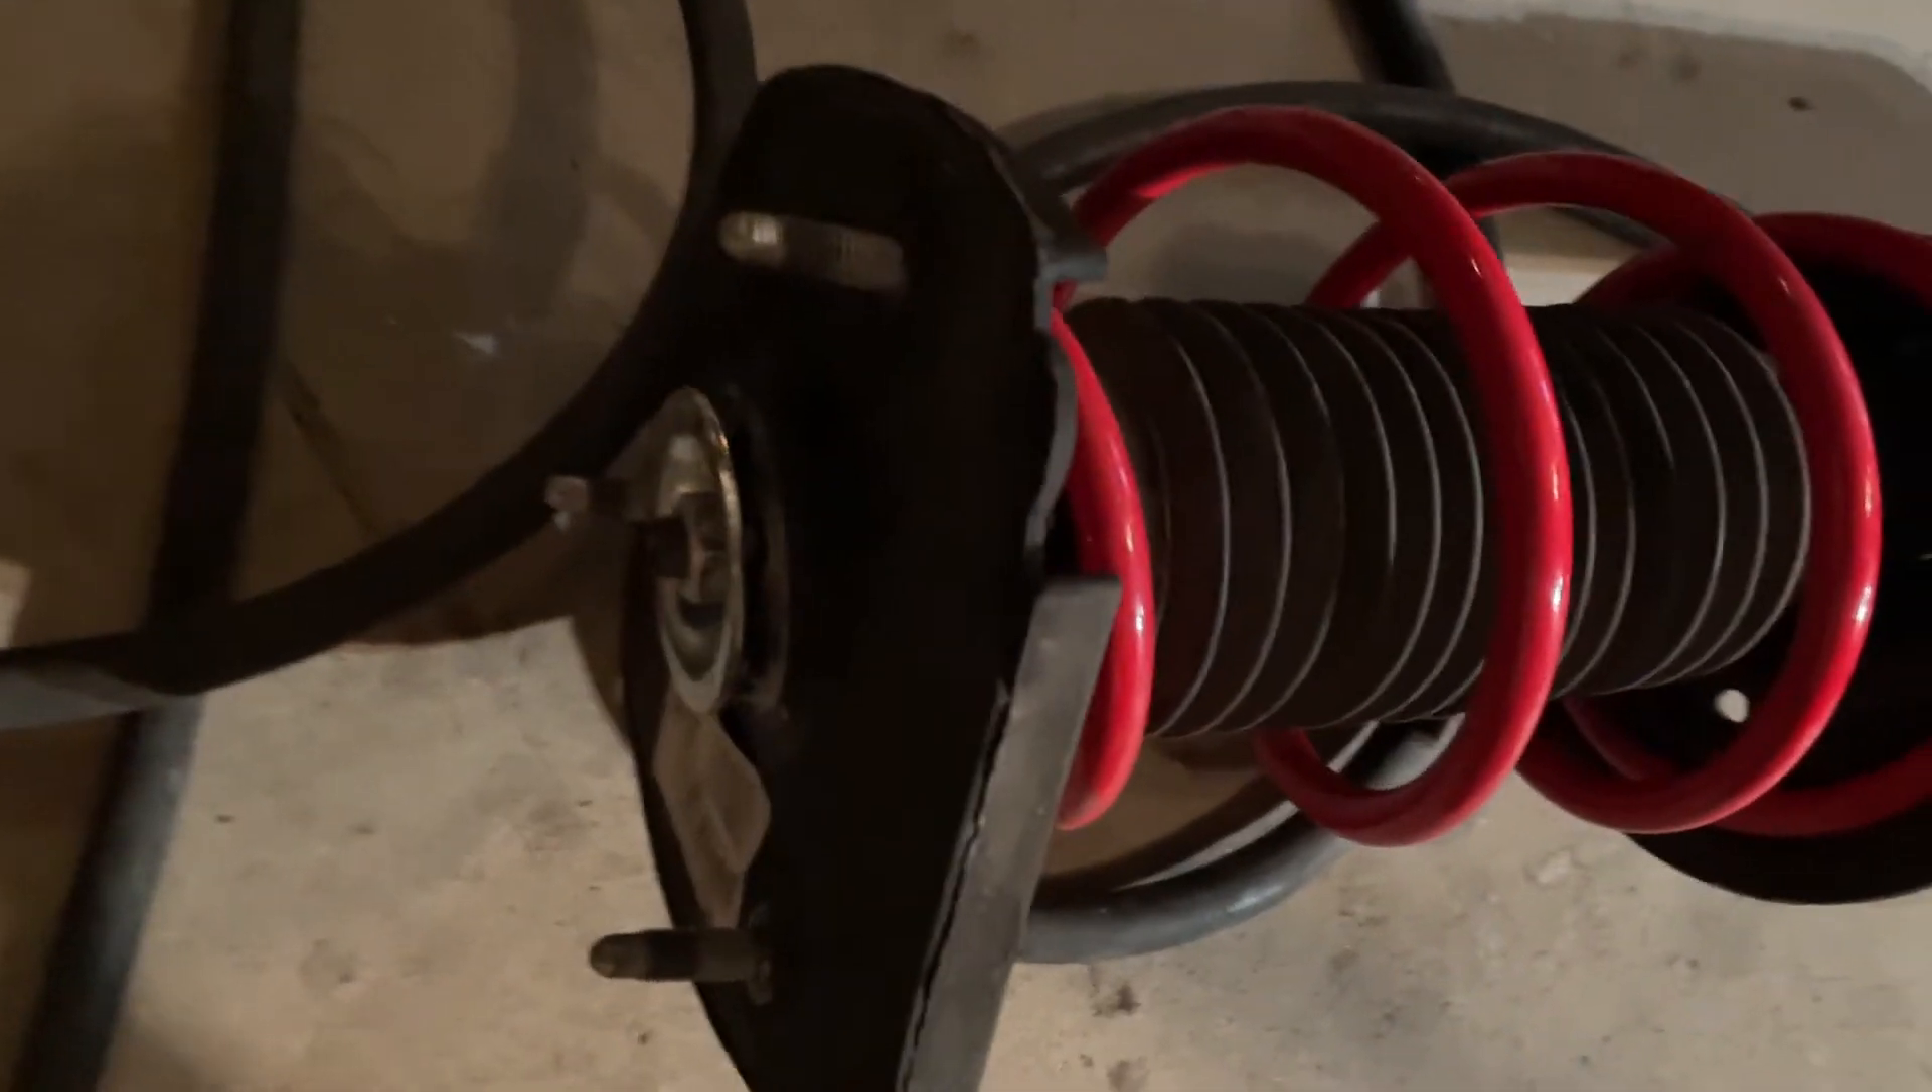So as you see we have the spring completely installed the exact way it needs to be.